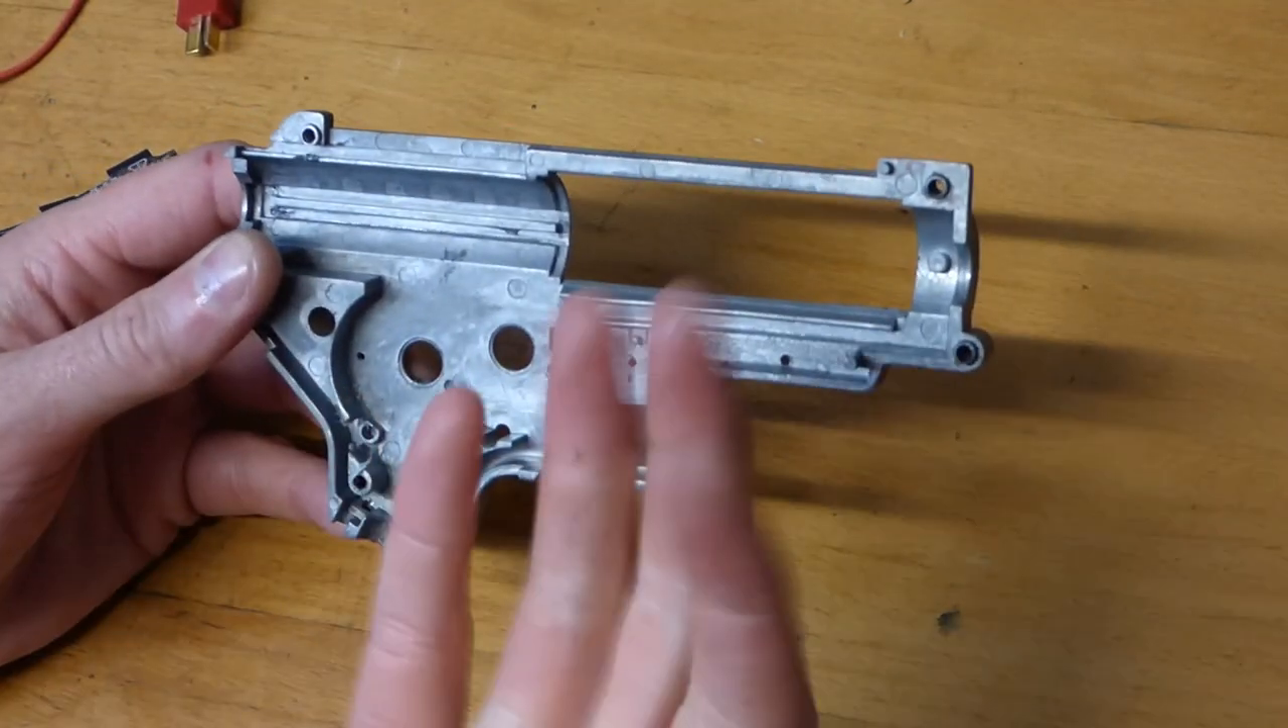At this point i've completely stripped everything out of the gearbox i've even taken all of the grease out.